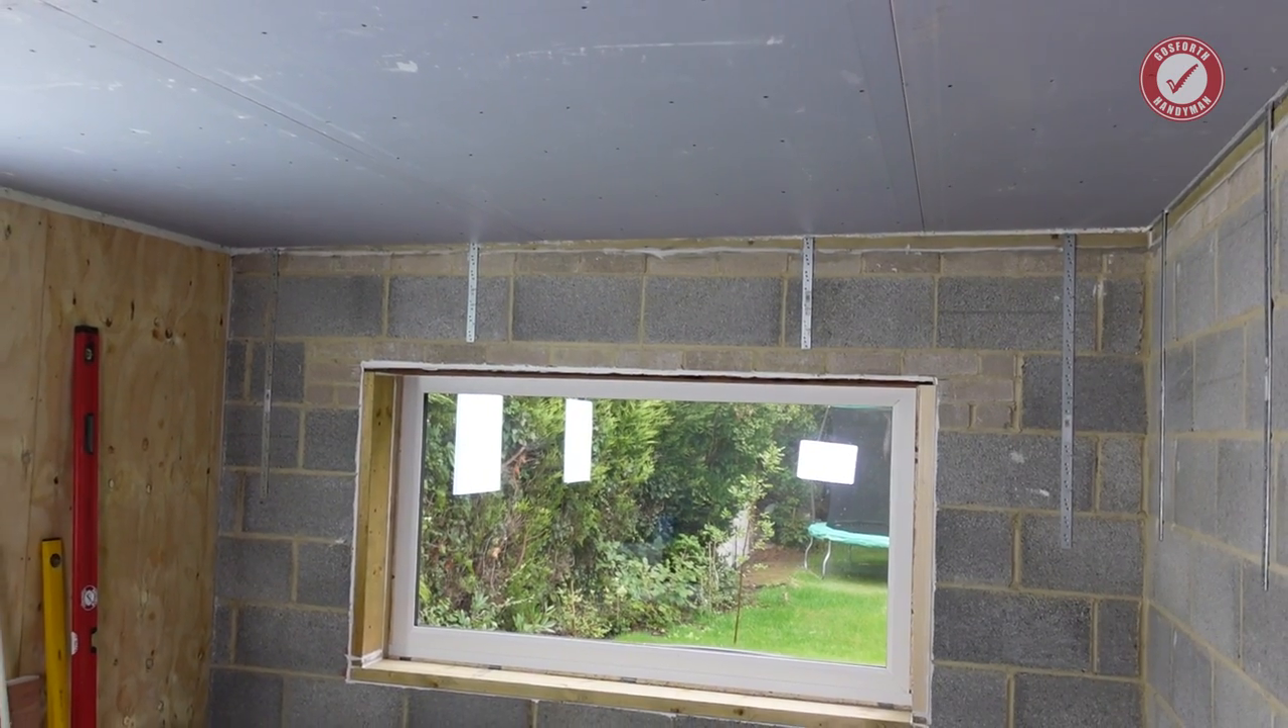I've also made a start on framing out the window as well.